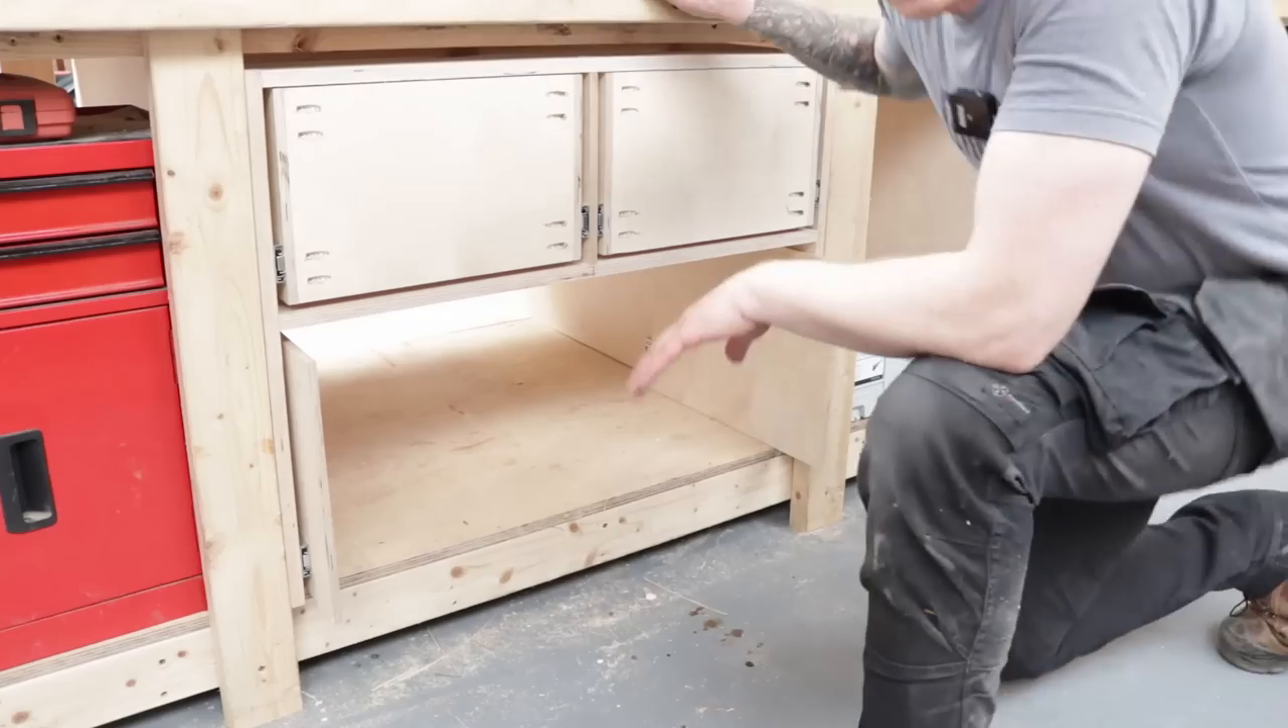Okay guys i have been busy so i have the top two drawers in now.